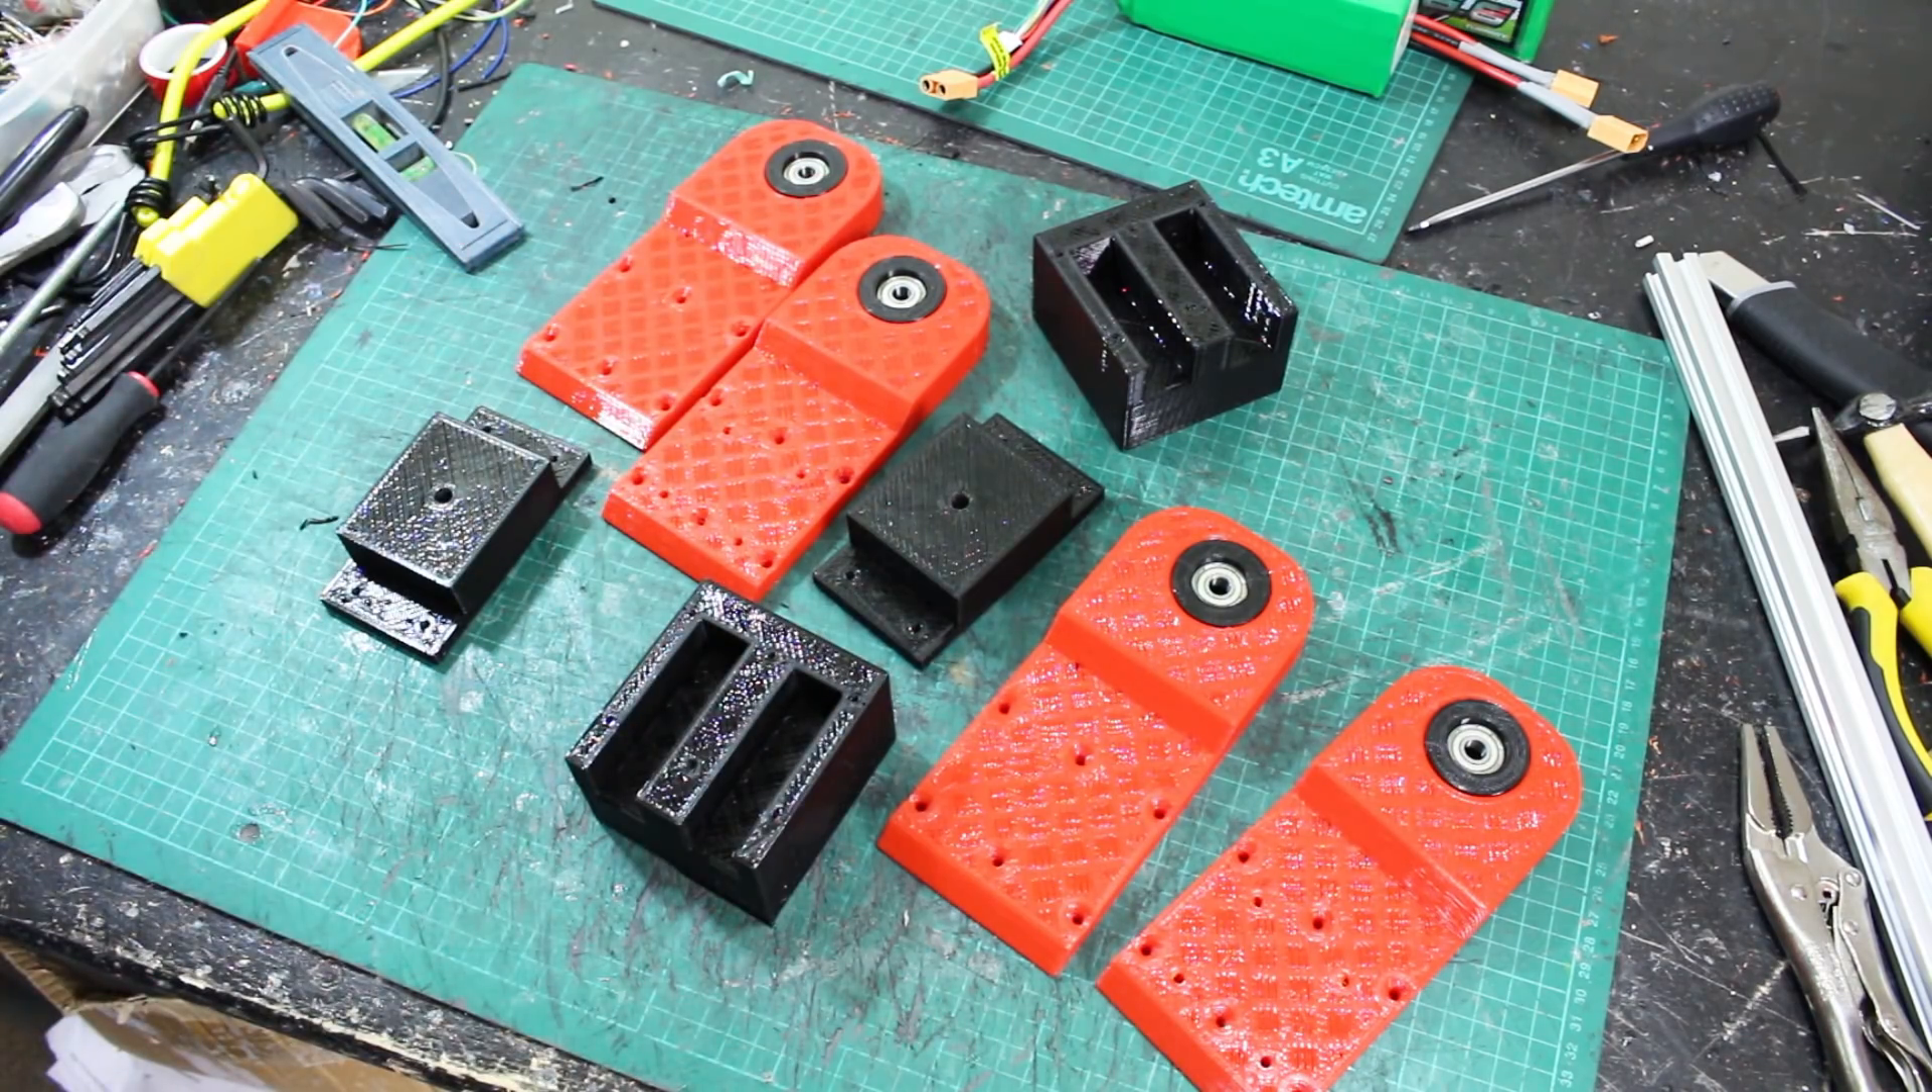I've already inserted my bearings in those bearing inserts and we've got the pieces there for the right and left arm.